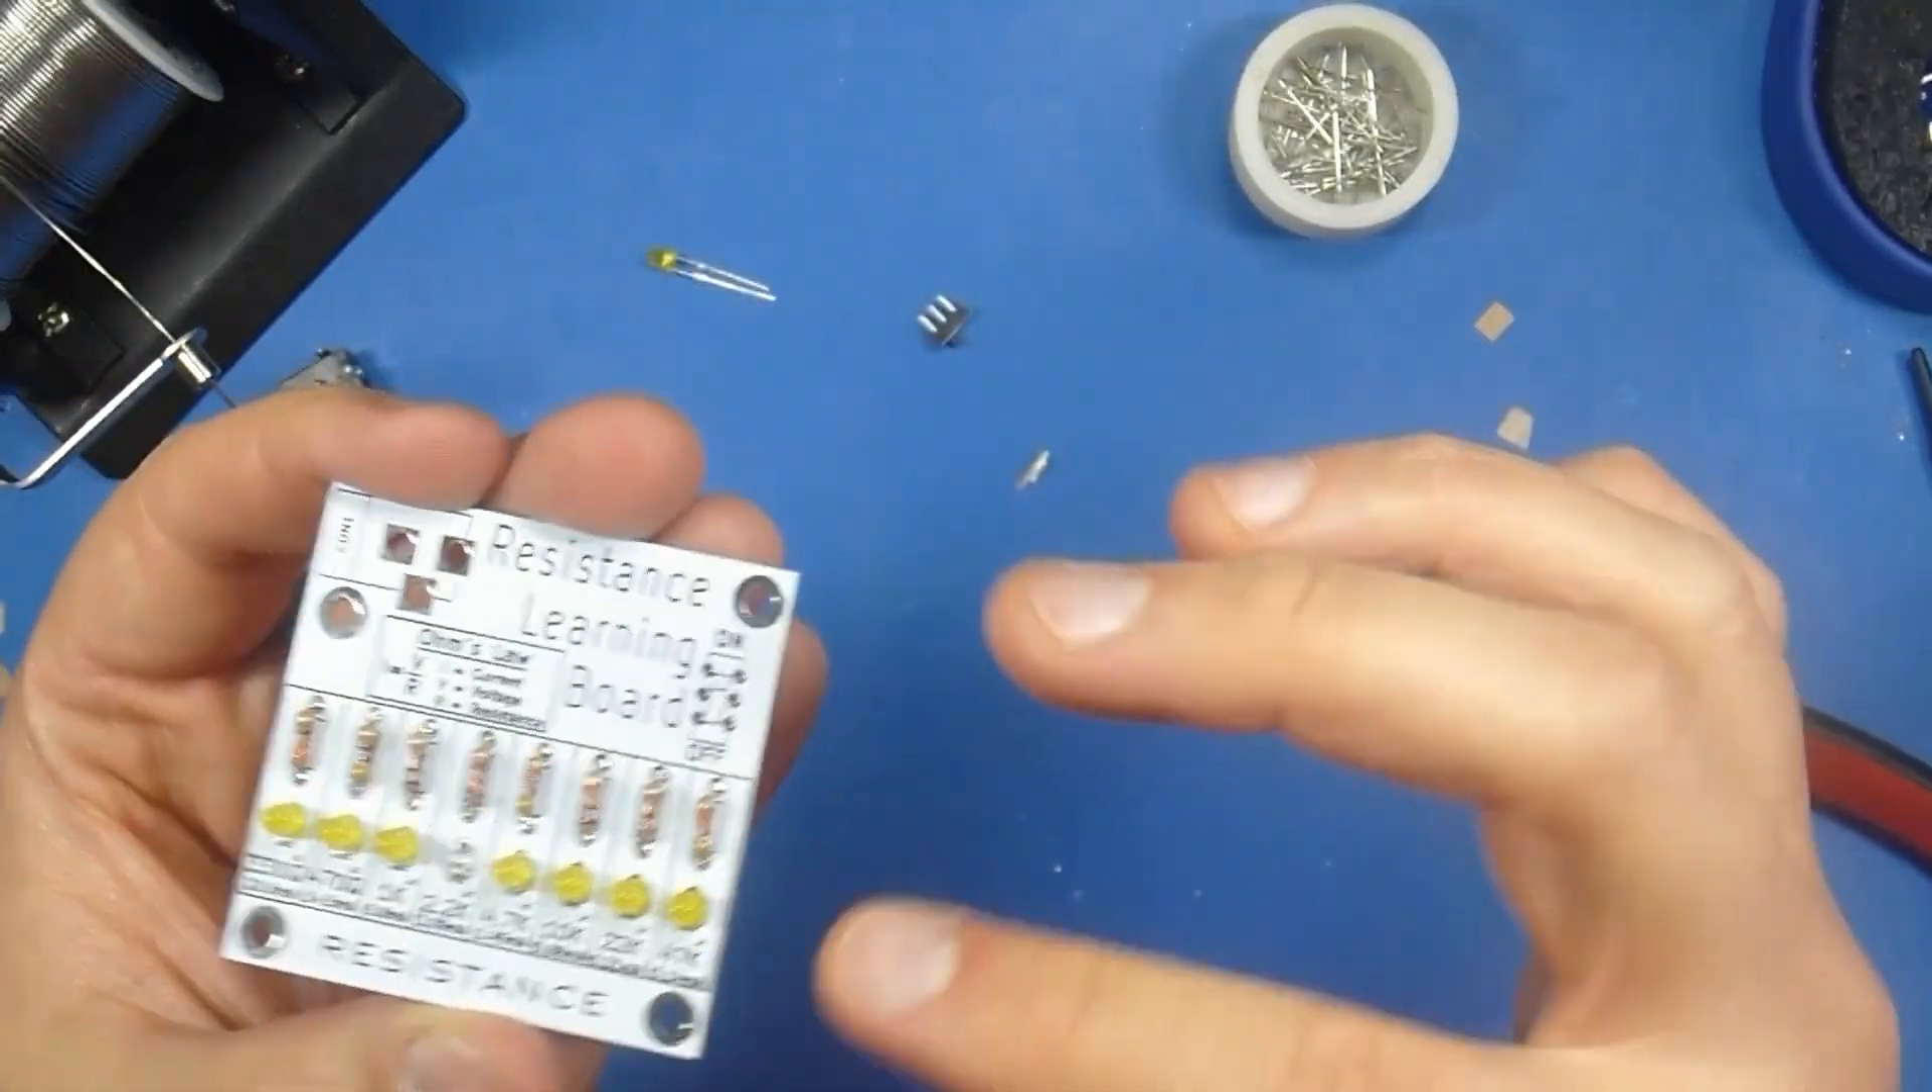Alright, so we have almost all of our LEDs in place.